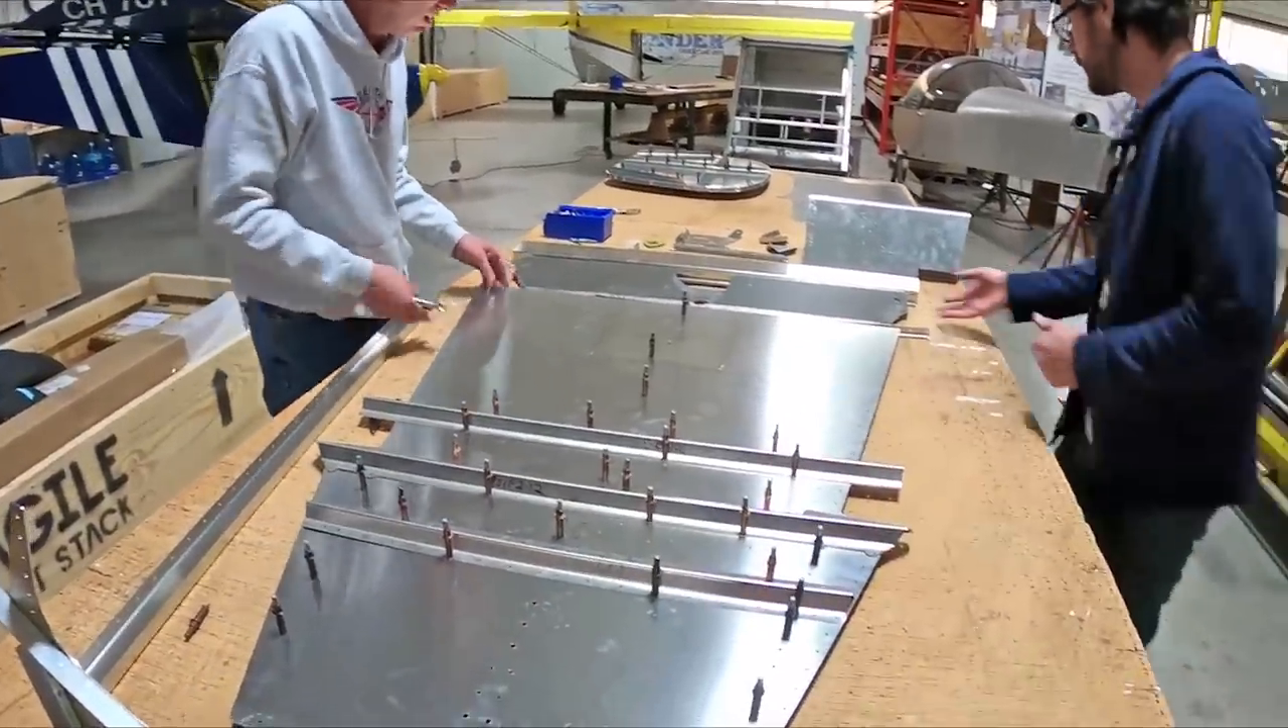Okay so so we've got the stiffeners on now we're going to look at the seat front channel sitting here but before we put it in quite yet we're going to add a couple angles to it as stiffeners.